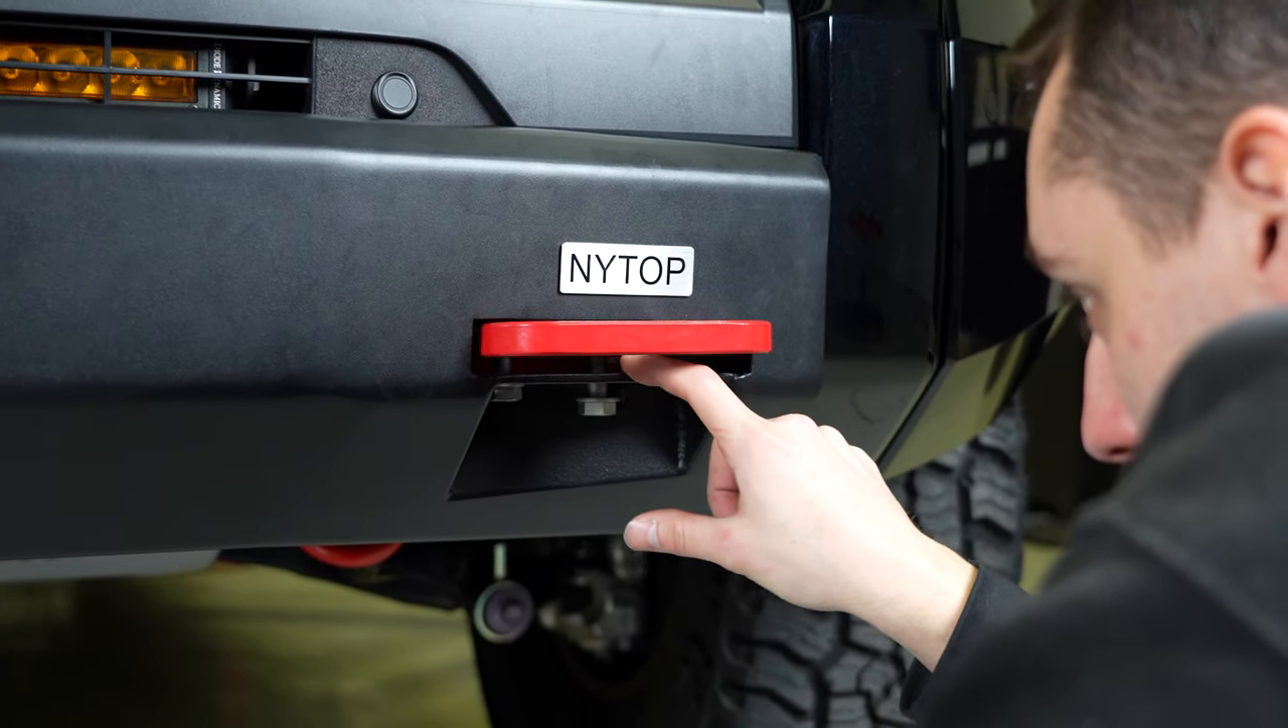So if you look, you can see we have a big gap here between the tow hook and the bumper and that's where these spacers are going to come in handy.